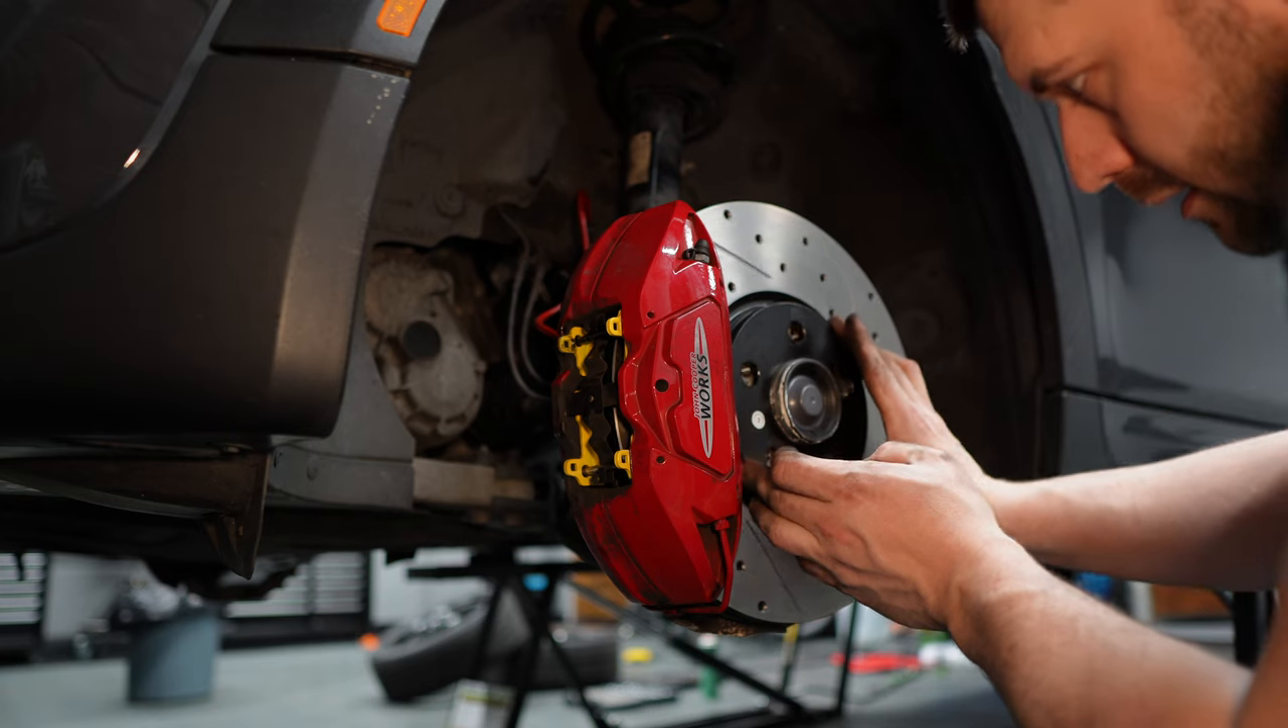We're going to put our rotor on and now we've got the rotor in place.